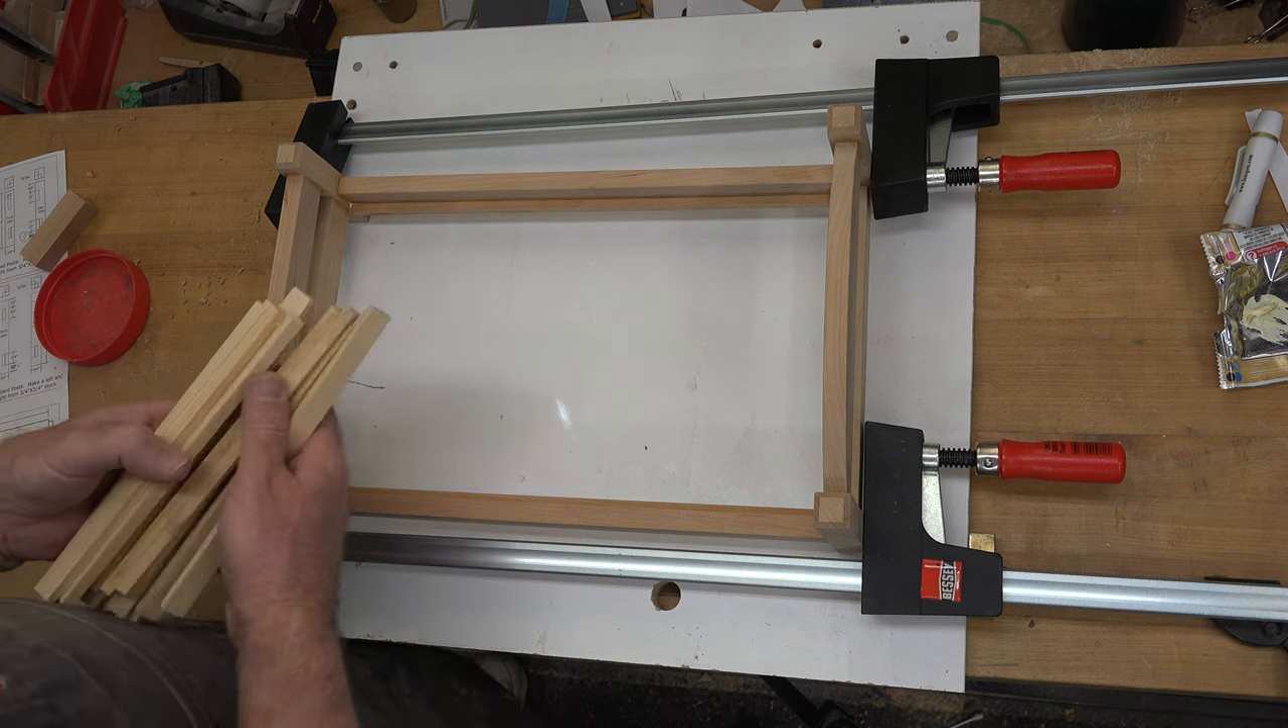Well at this point i've got the bed glued together the entire frame is the way it should be there's just 14 more pieces to put in place and that would be these mattress support slats.